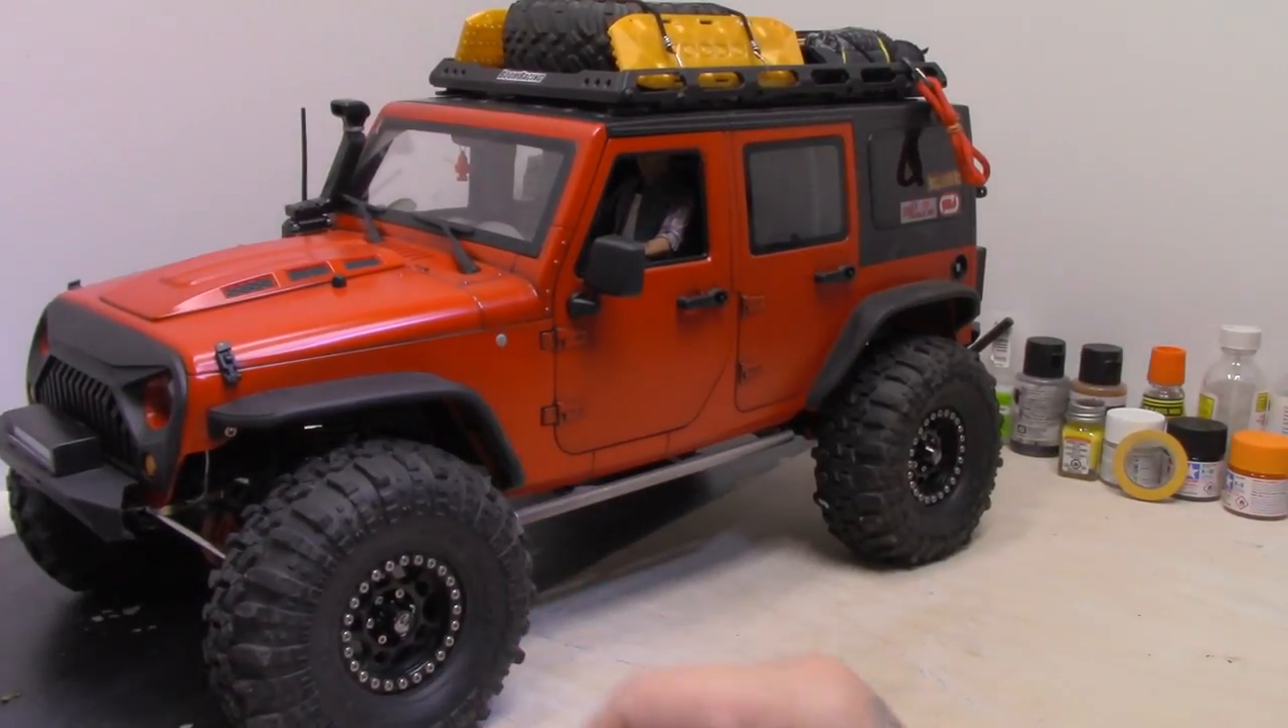Um, and as you can see, I've also got some new tires mounted up.